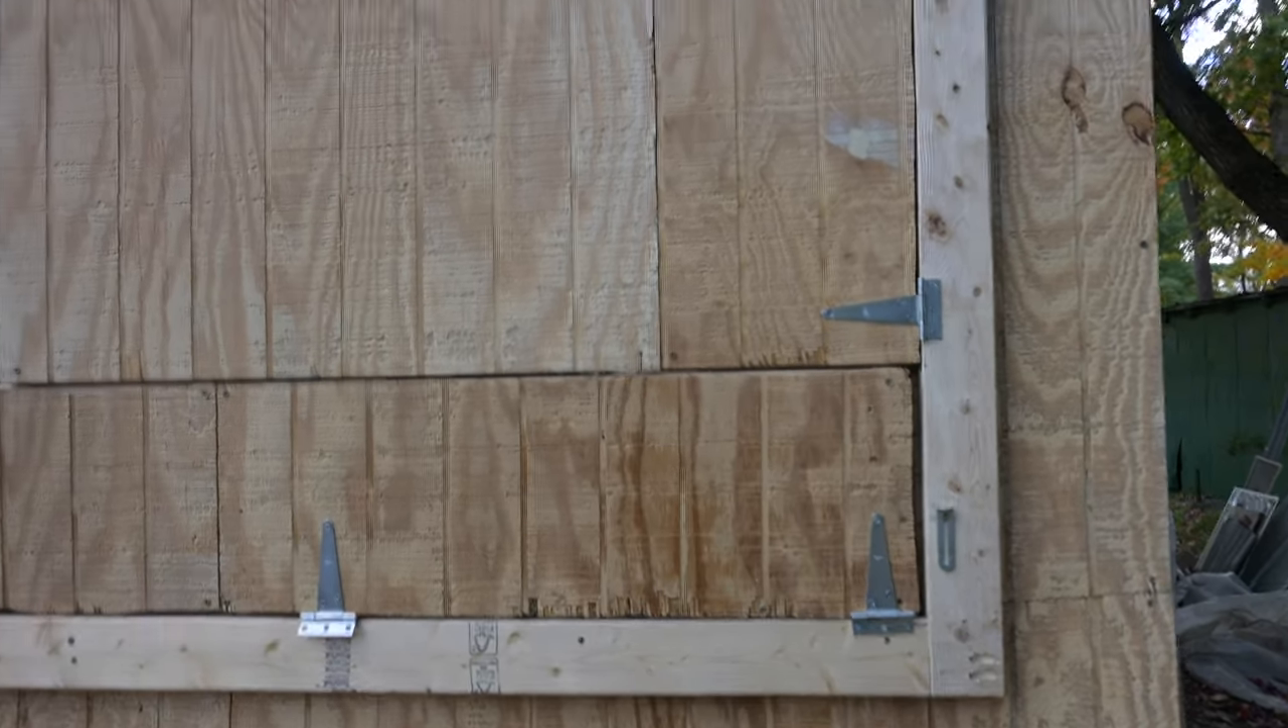And I have a little bit of the hardware attached.